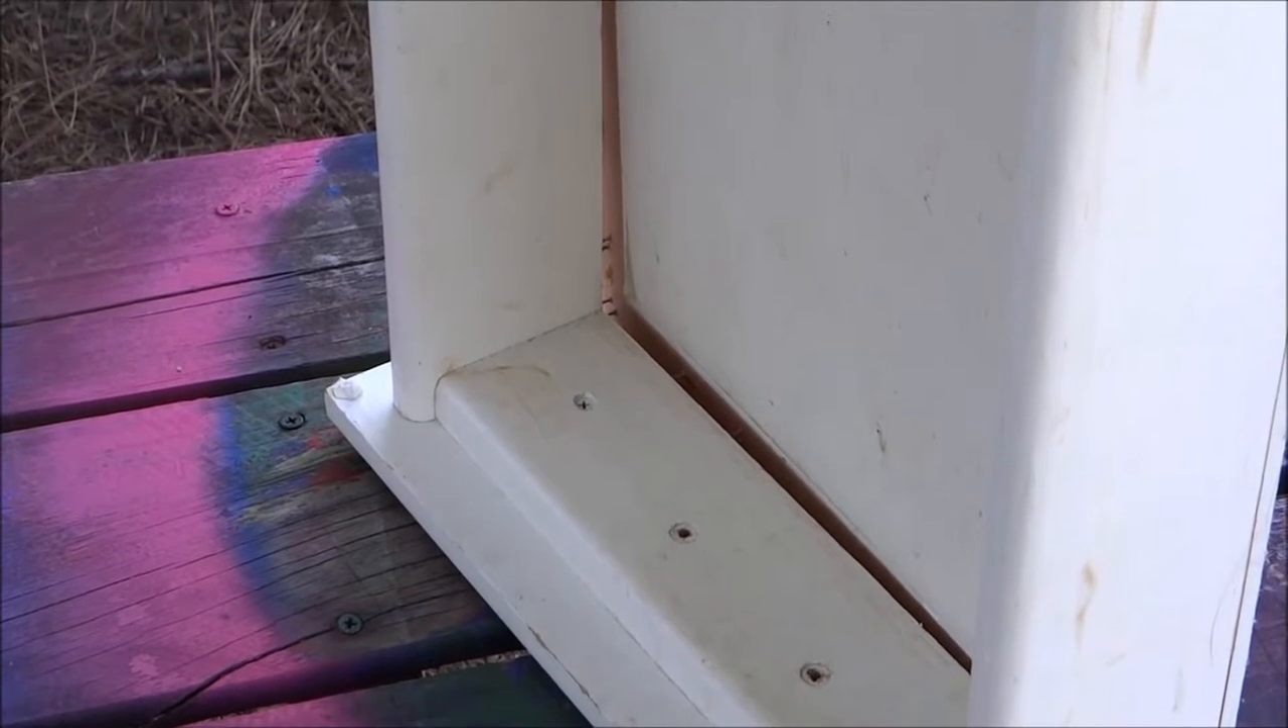So you see that light coming through or that gap right there? That's the bottom of the drawer actually coming apart.